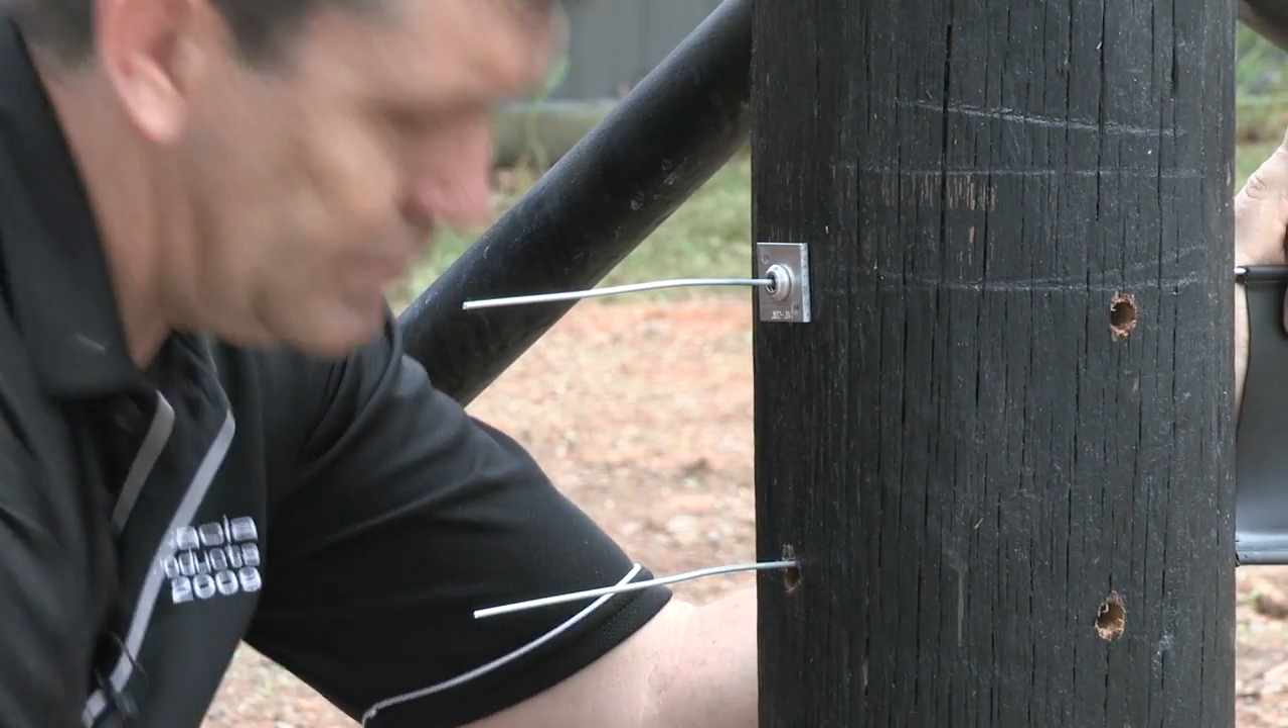As you can see we've inserted the wire into the holes that we drilled earlier.